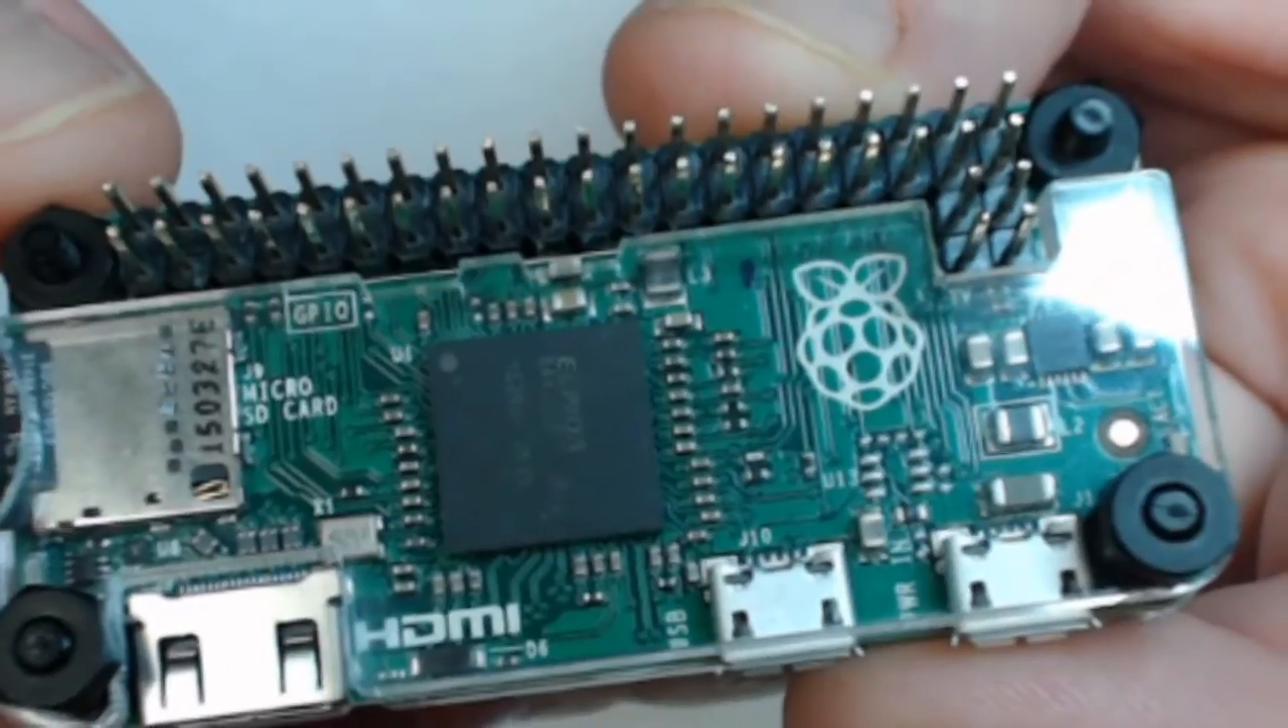So, after I got the GPIO pins soldered in, I went ahead and put the case on from Adafruit.